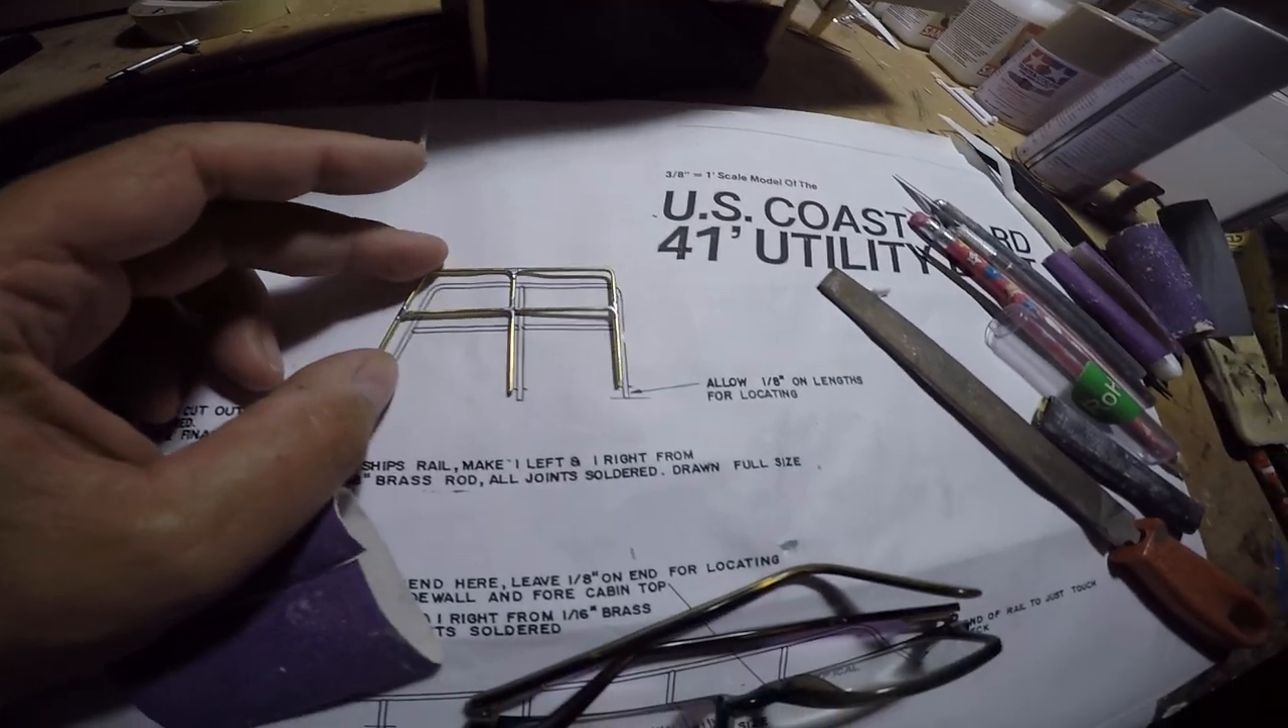So this is where we are right now, I've begun to bend the railings and put them together, soldering is used to assemble the handrails and I'm not real big on, this is like the first soldering effort I've done.